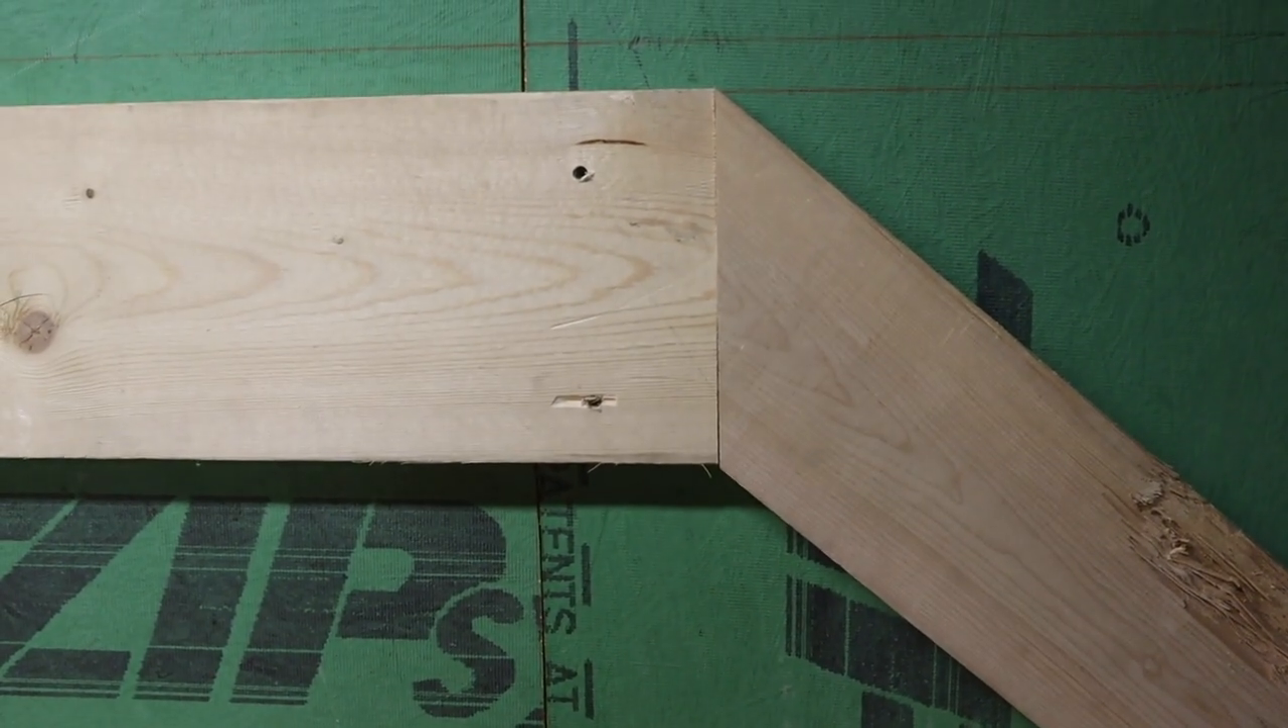That's my rafter. Looks real good there. Nice and tight. Beautiful there. So that's kind of what you want to see. Everything nice and tight. Right to that ridge.